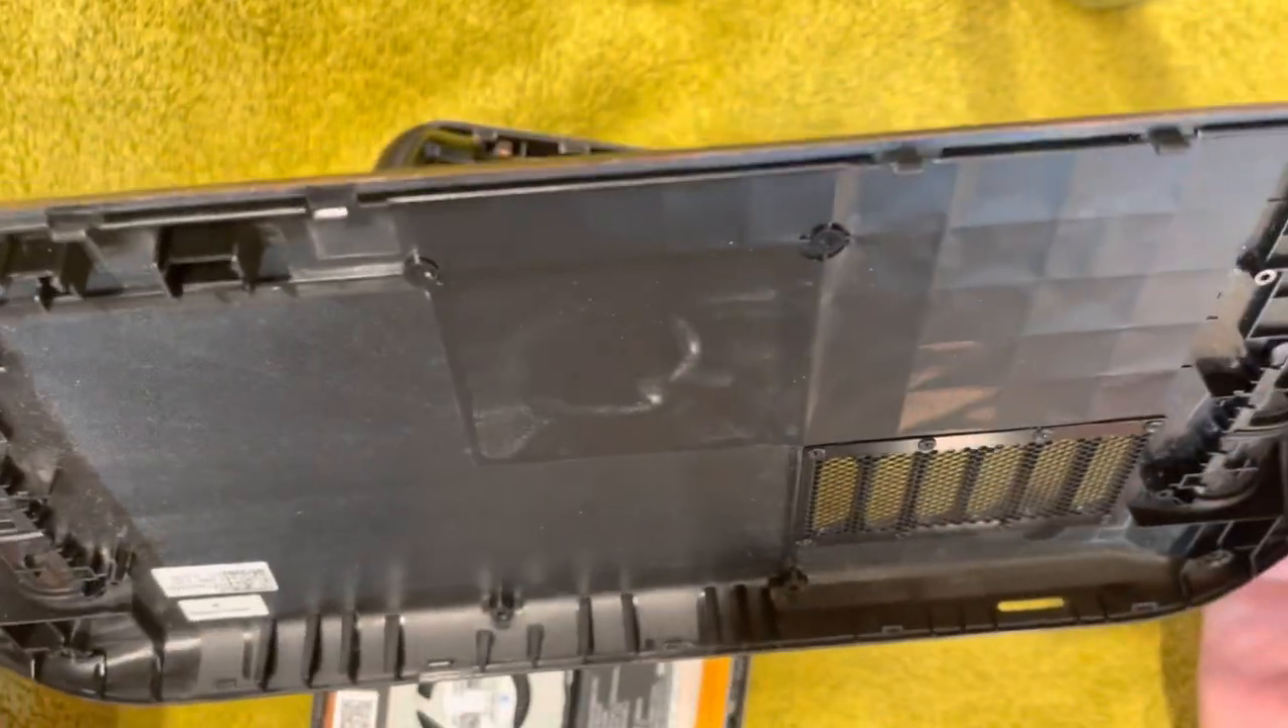Okay, we've got the back plate separated now.